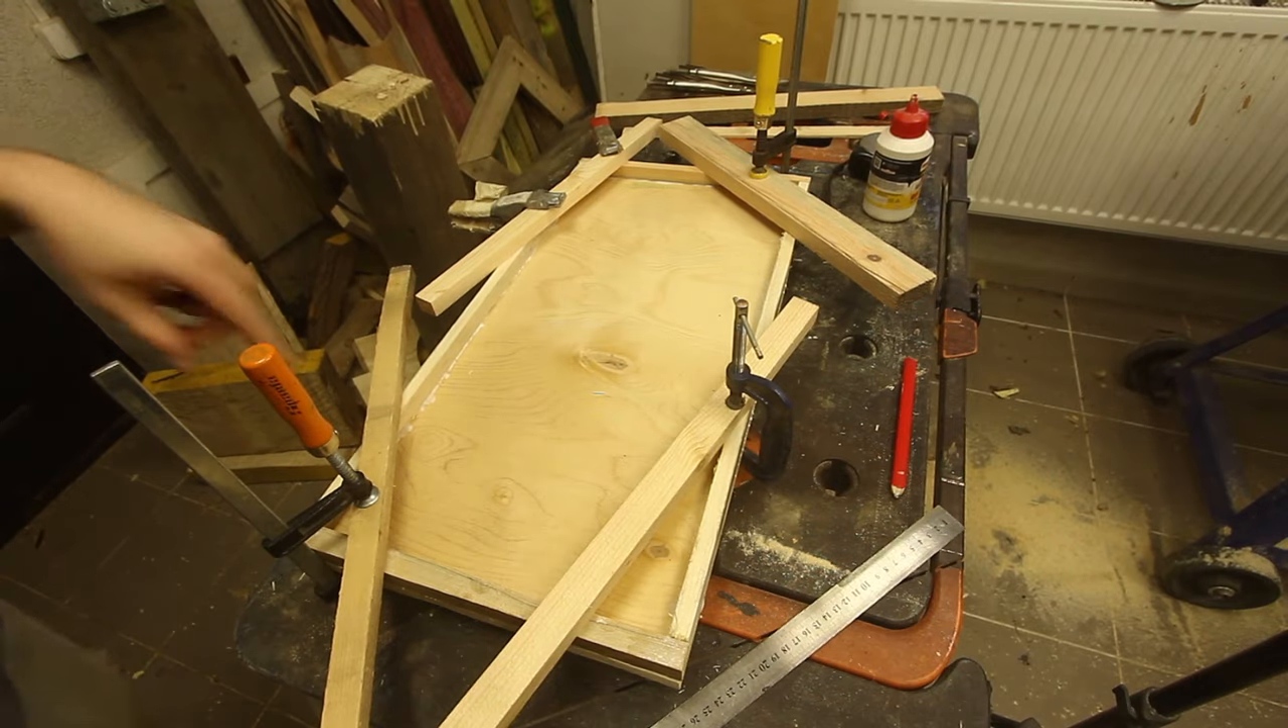Вот так мы стянули струбцинами все наши углы, посадили все на клей.